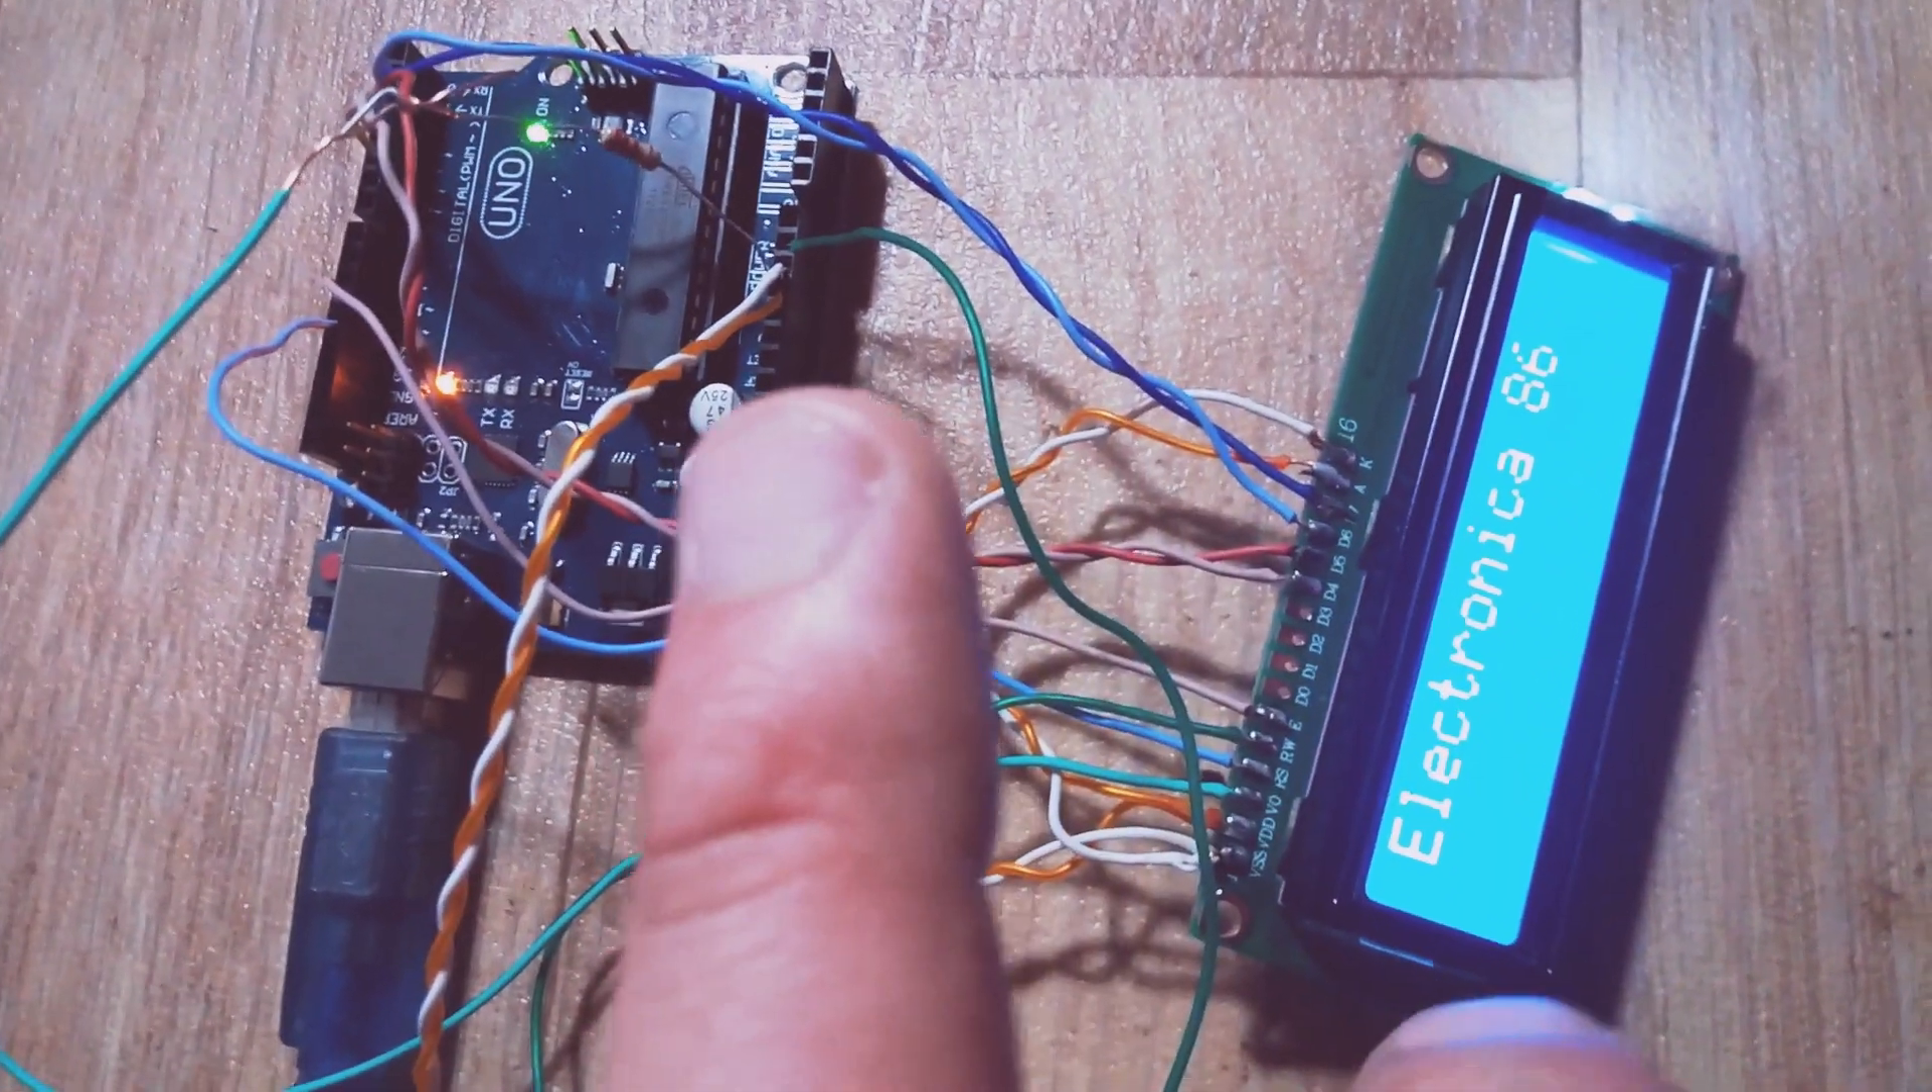Bueno ahí lo he armado al módulo y lo he conectado al arduino.